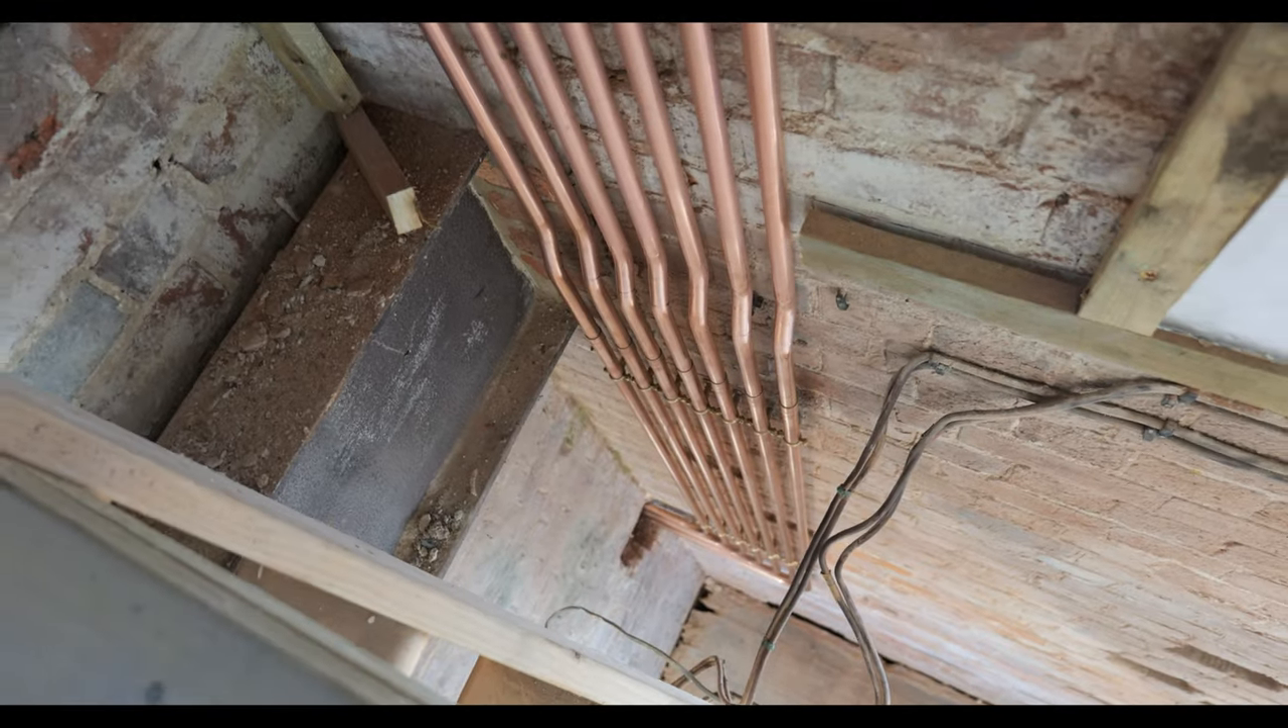We've got the risers all in now.